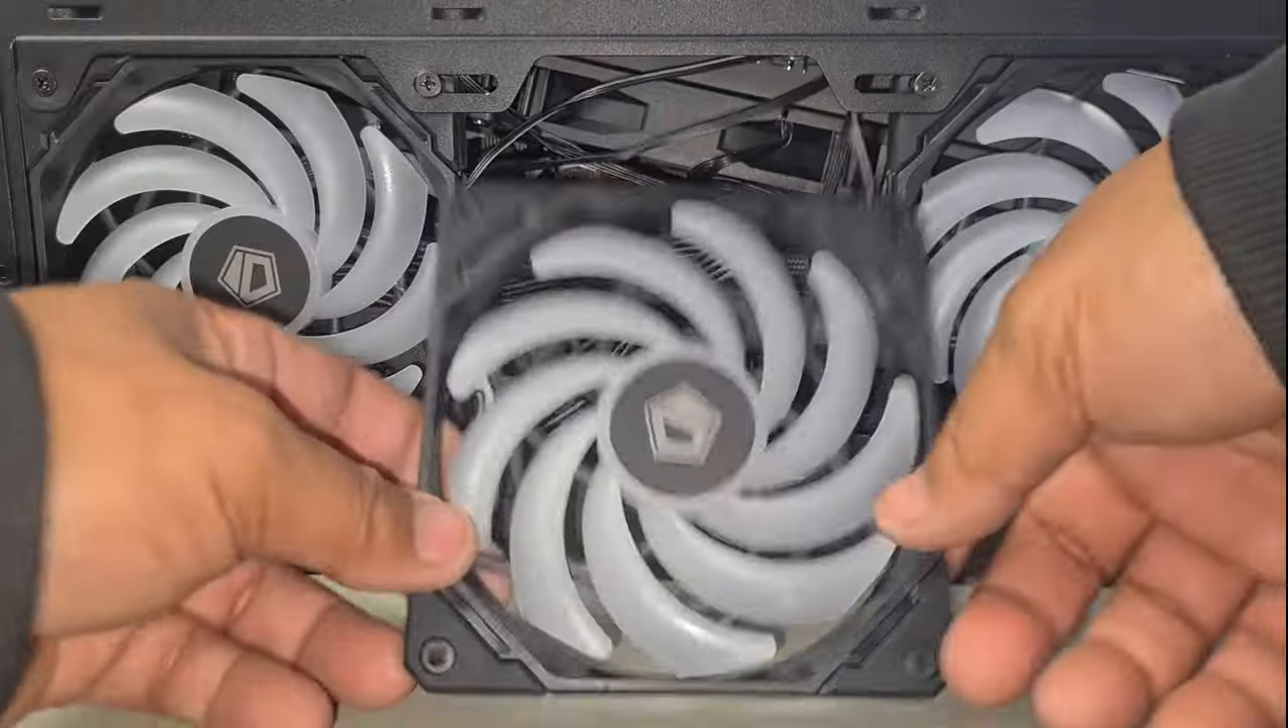So here i've gone ahead and installed two fans.